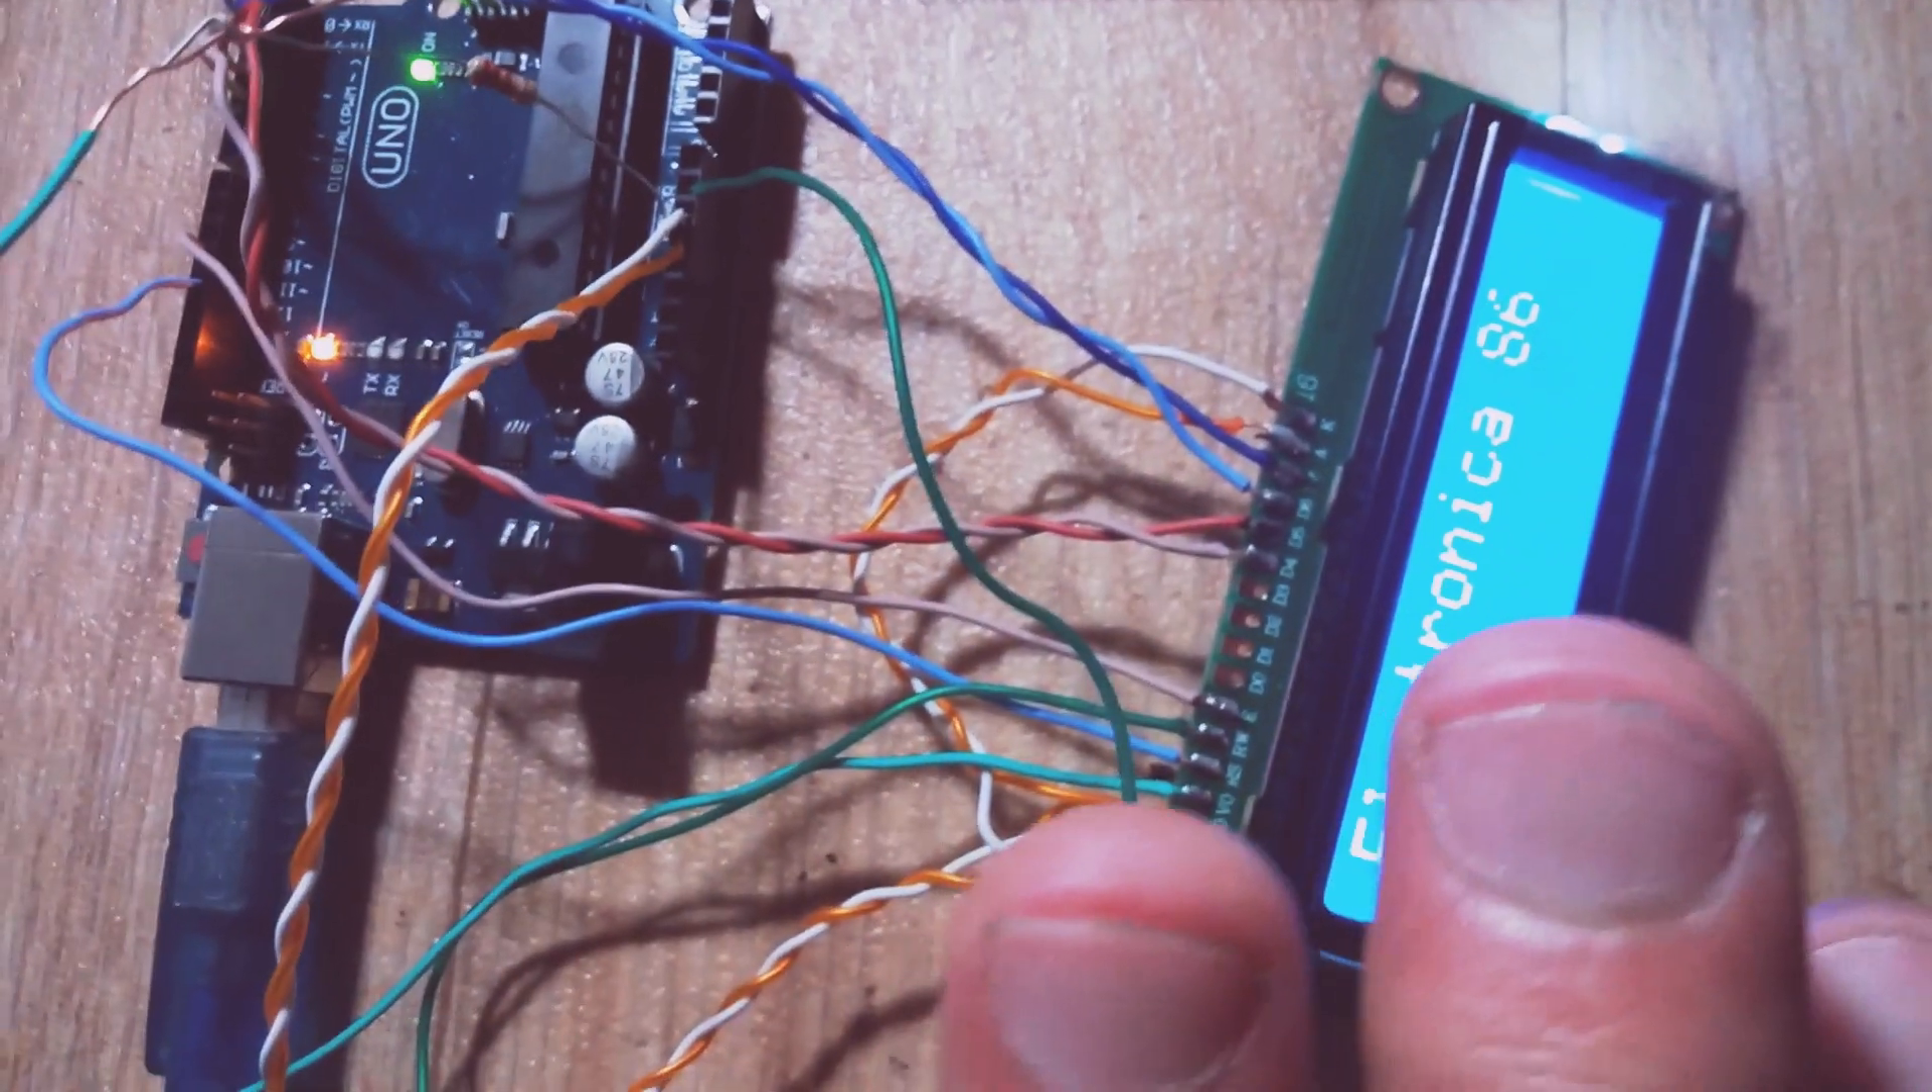Bueno ahí lo he armado al módulo y lo he conectado al arduino.